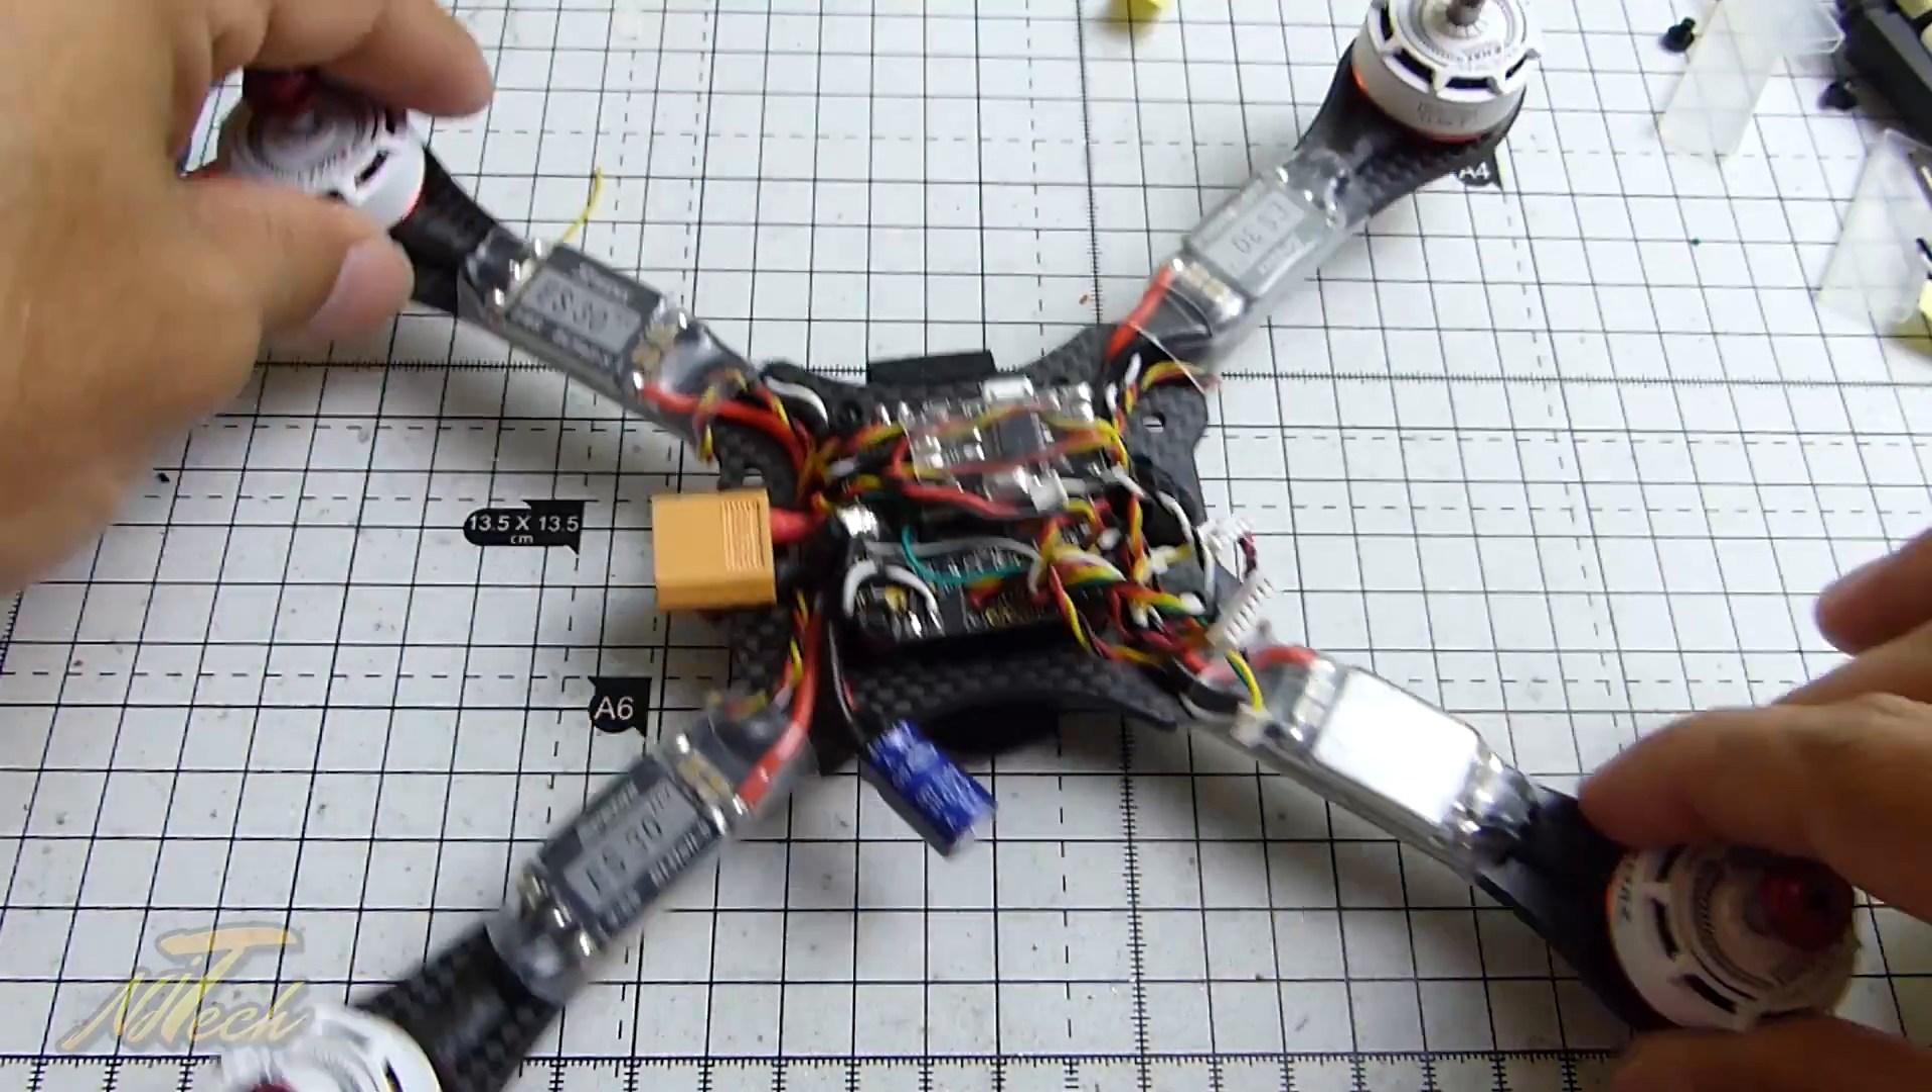All the motors are on the heat shrink is down and if we flip it over you can see all the leds are under the shrink and all the wiring is nice and neat.